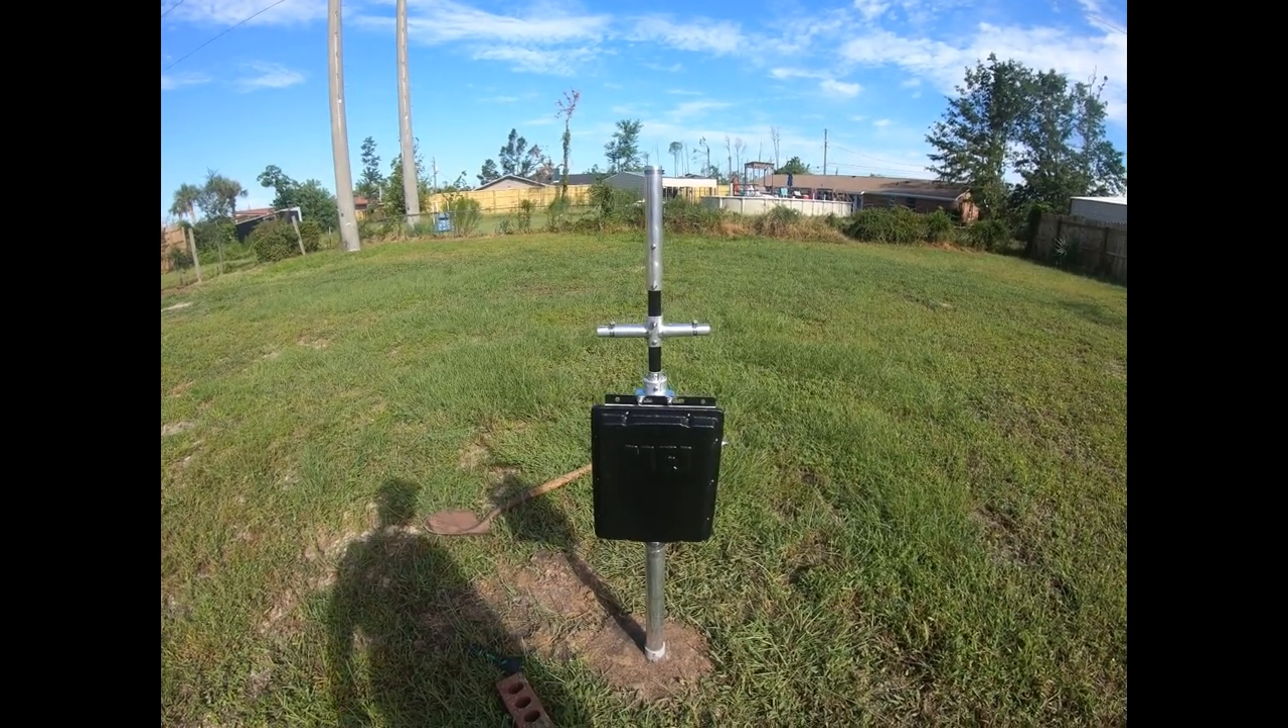All right we've got the mfj tuner mounted we also put in the uh cross piece uh for the elements.